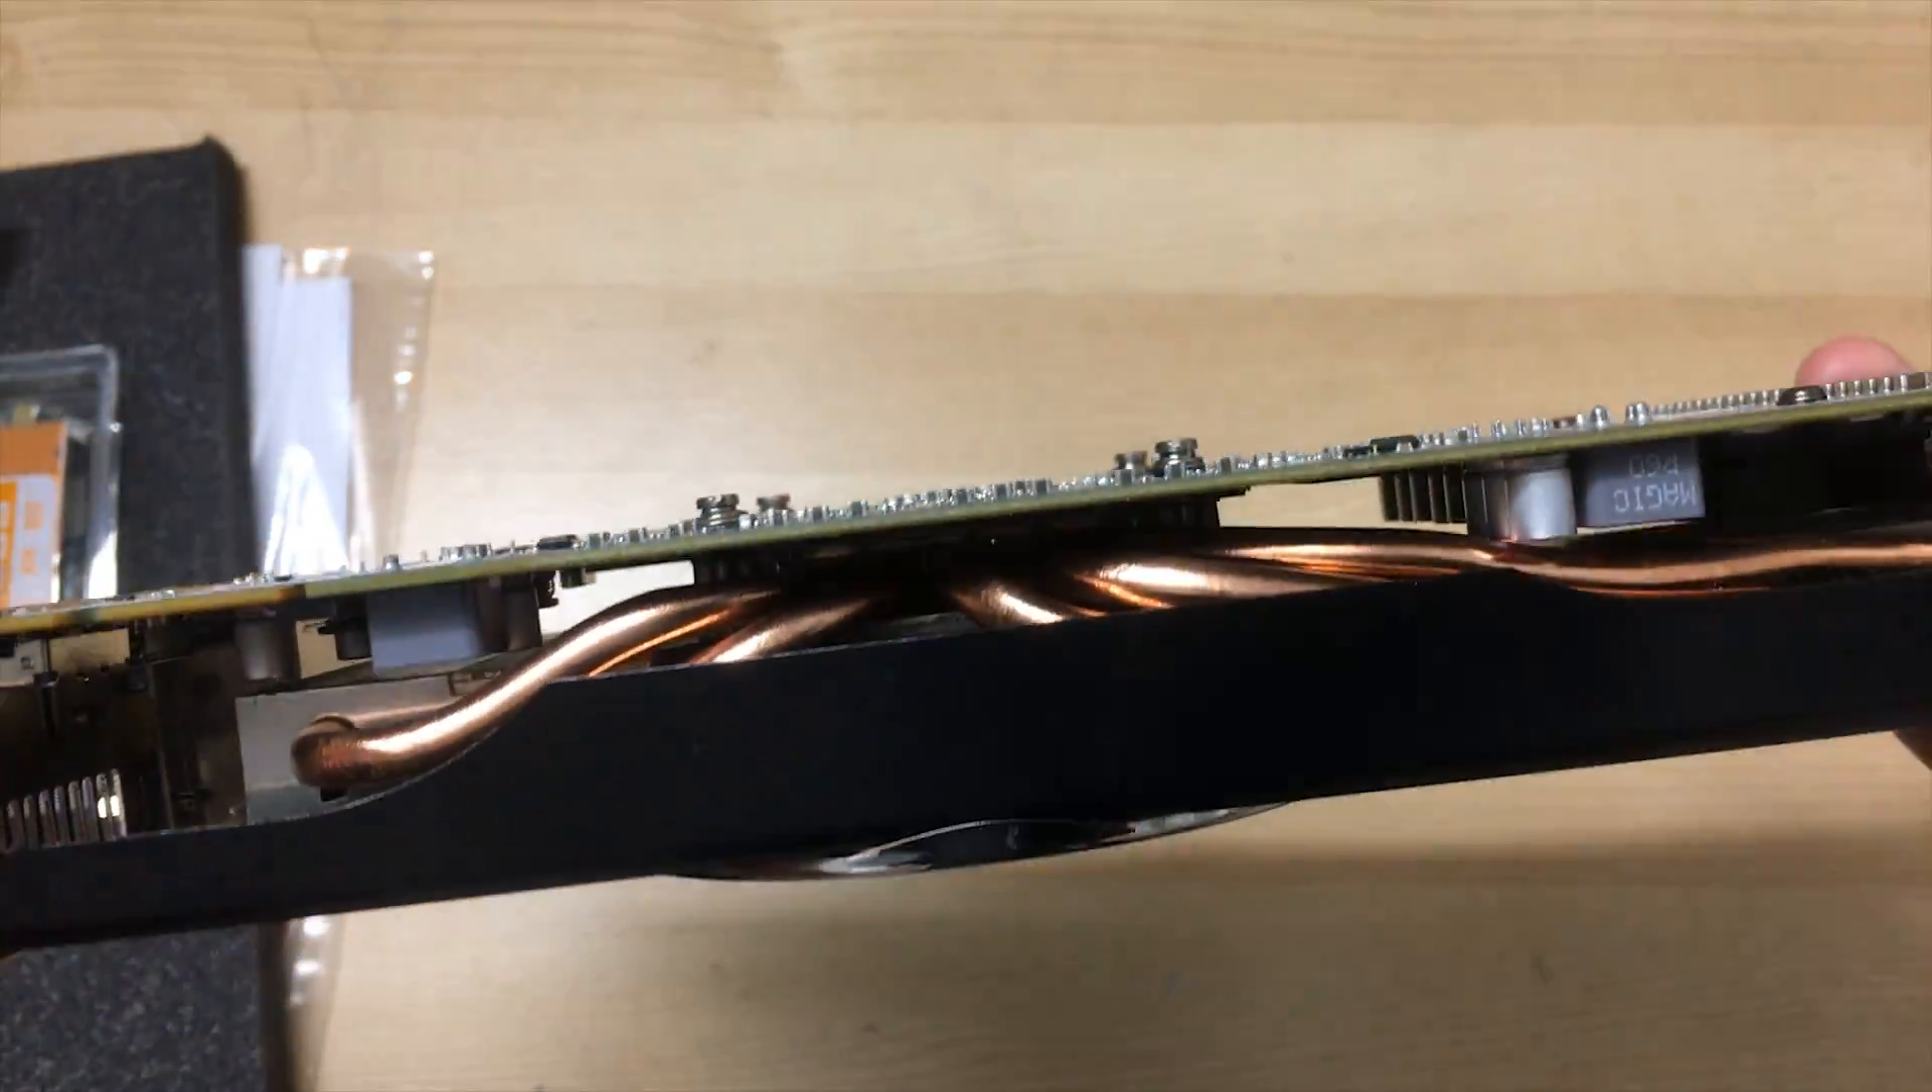I haven't taken apart the cooler yet.